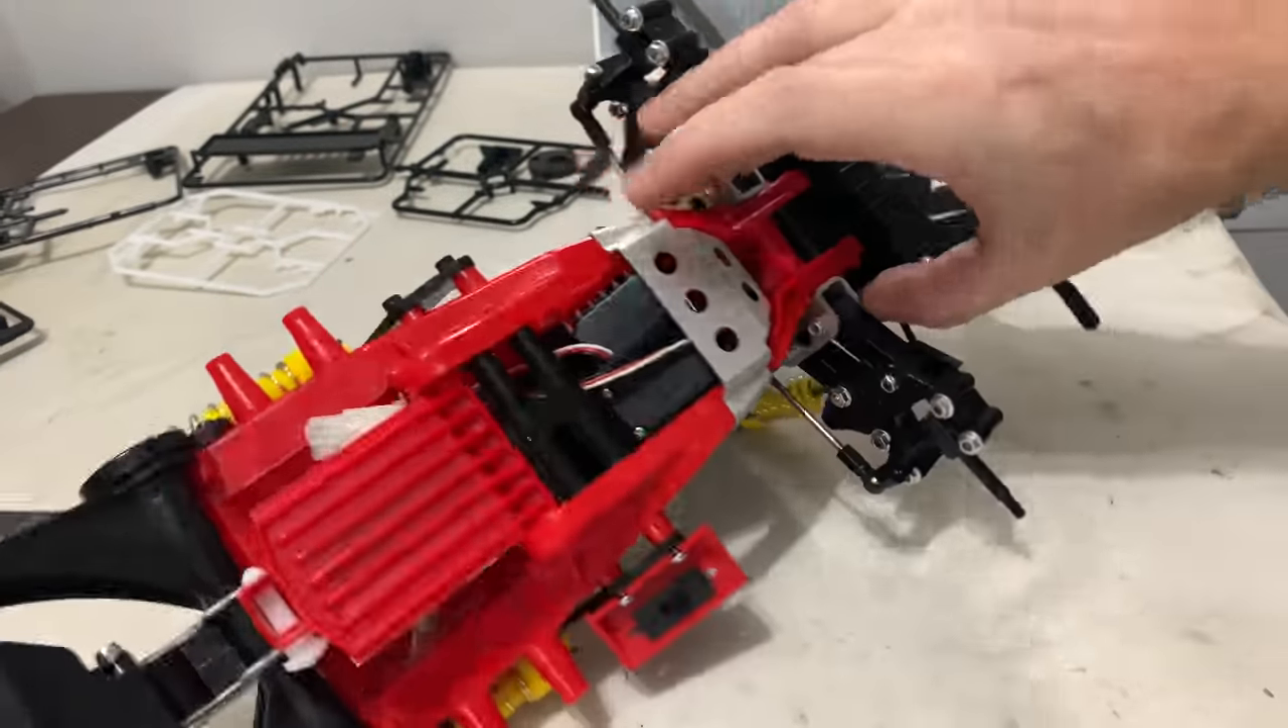And I've now fitted the protective metal plate.